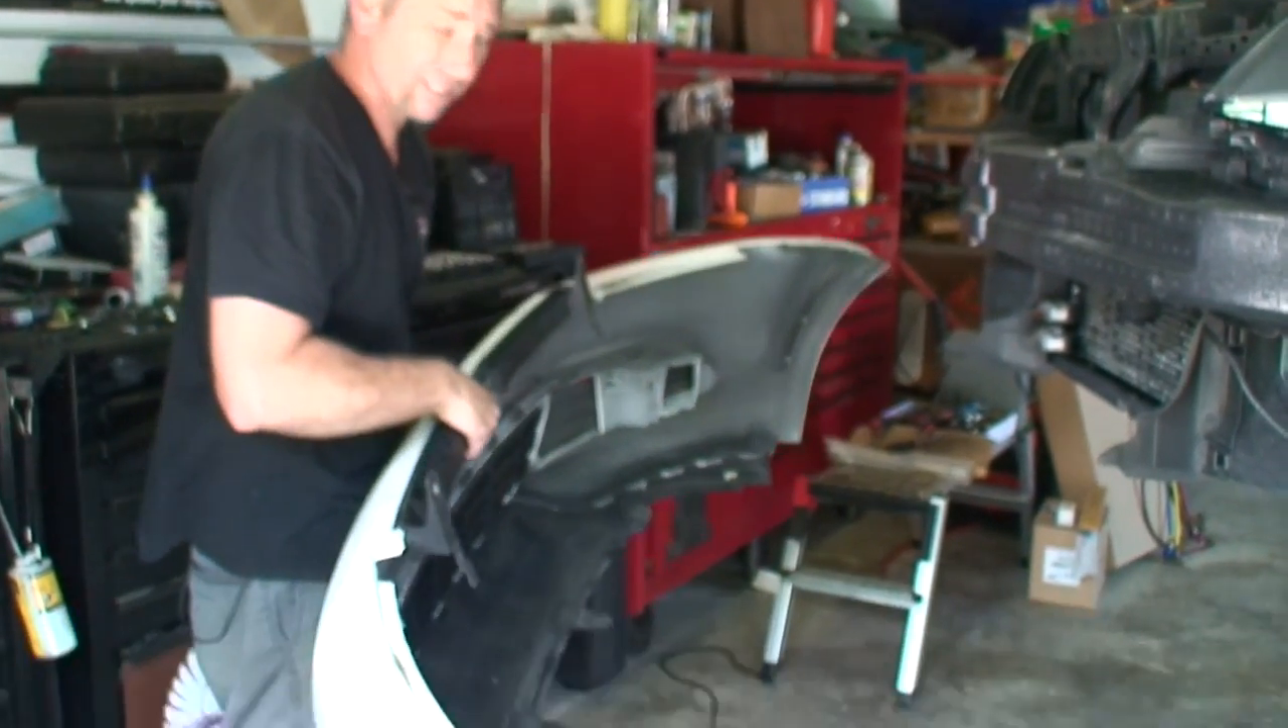And we have our bumper removed.